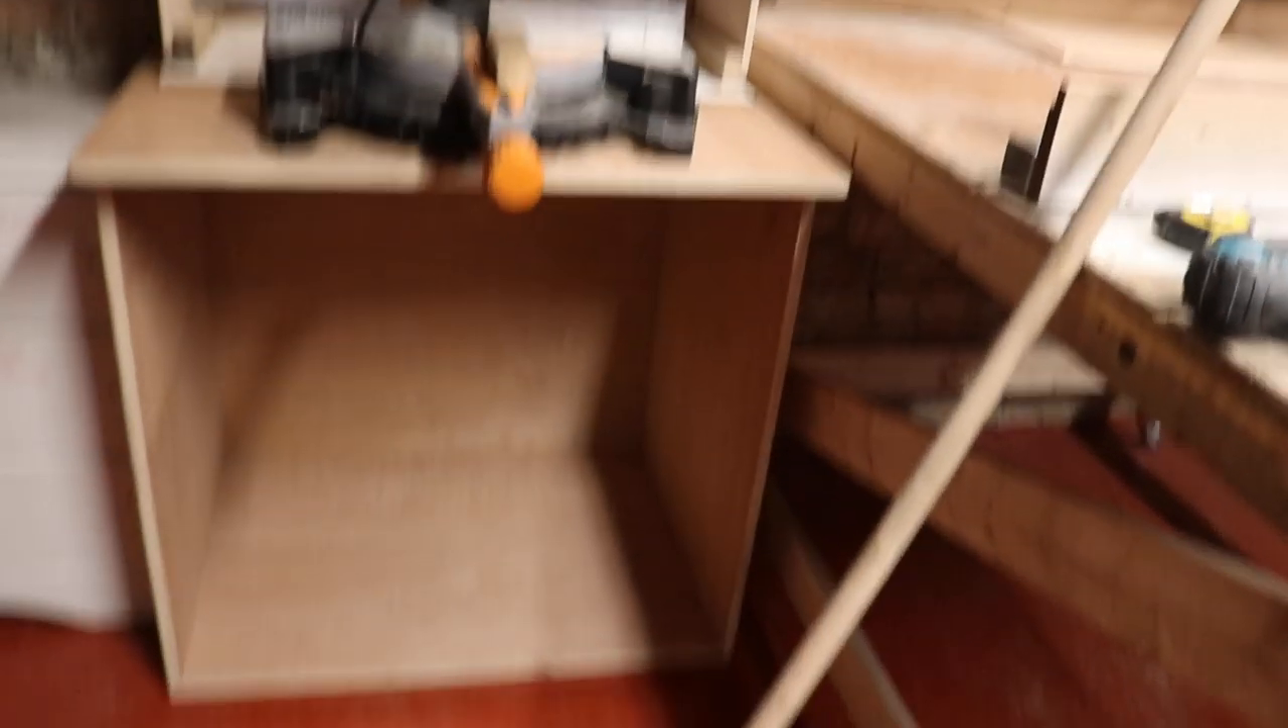I've built this cupboard it's yet to receive a couple of doors on the front to keep all the dust out.